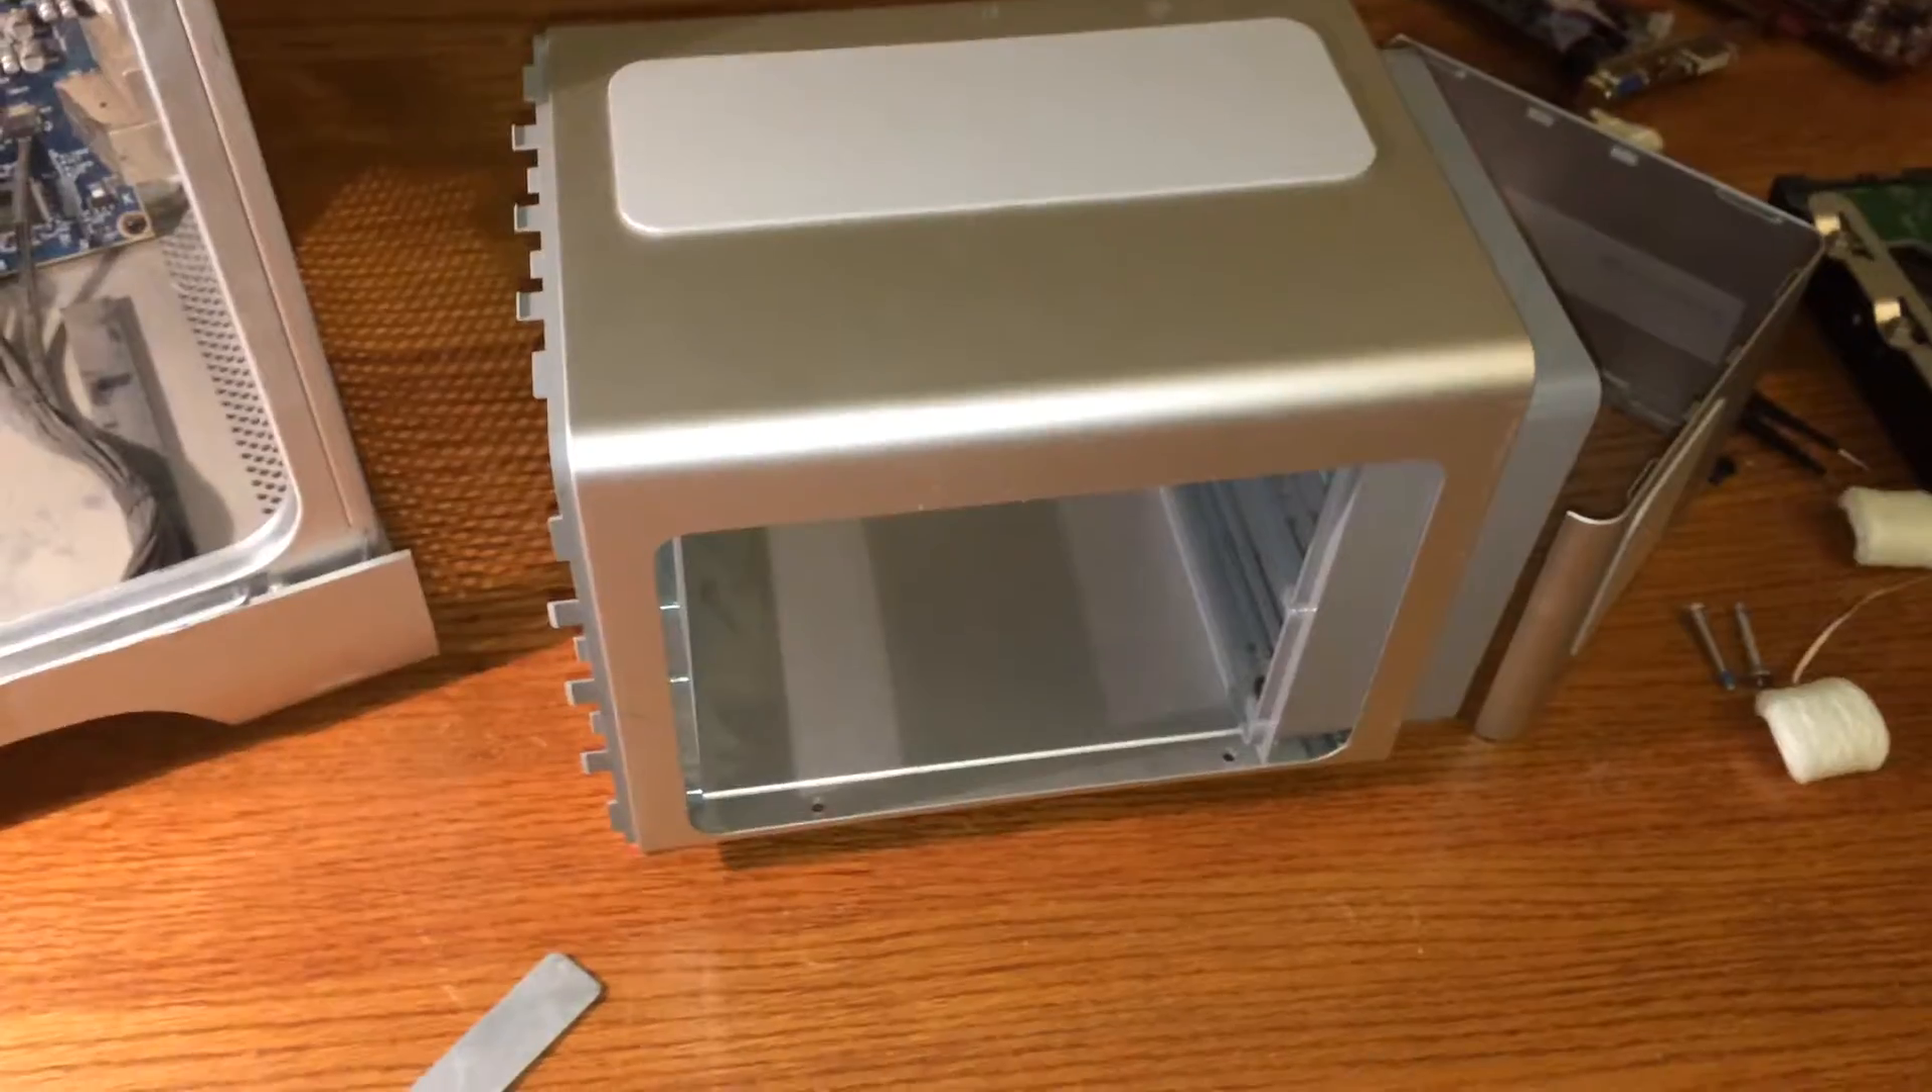All right, so I have just gotten the machine disassembled, as you can see right there.